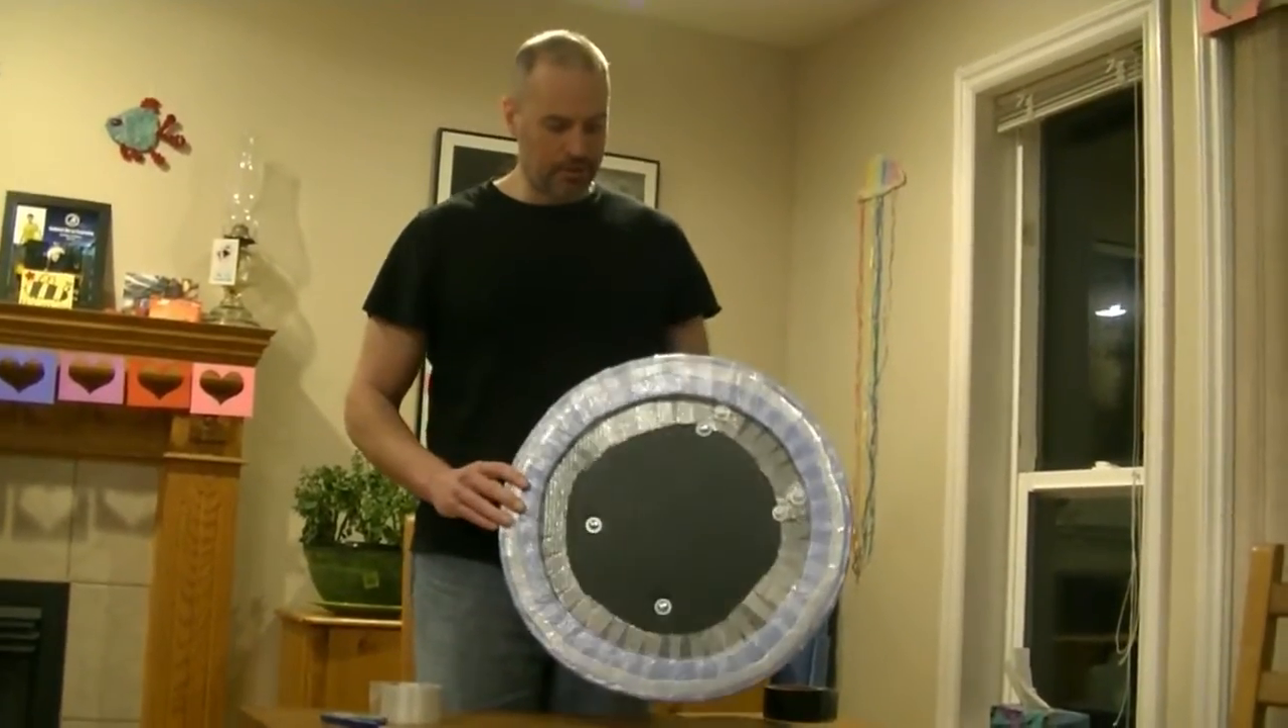Okay so I have the filament tape put all around the shield.